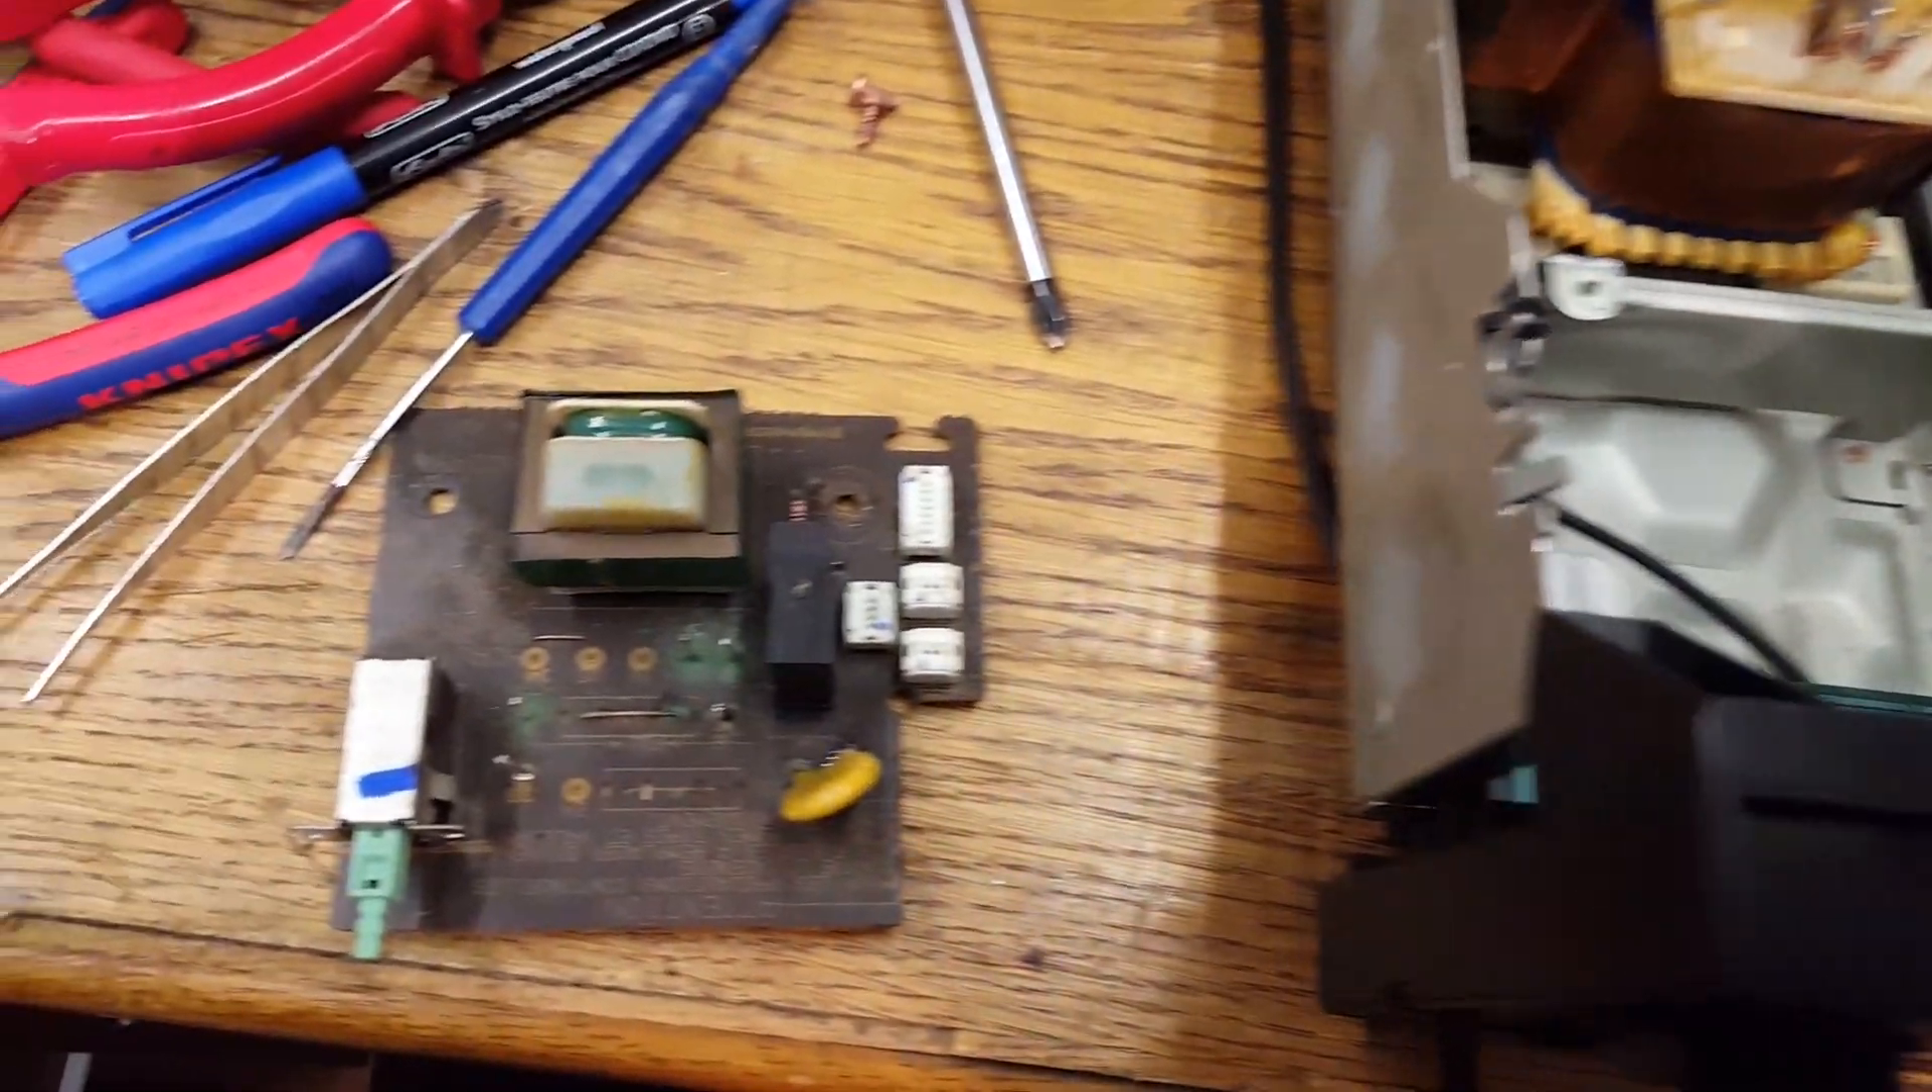Well as you can see I have the circuit board finally taken out.